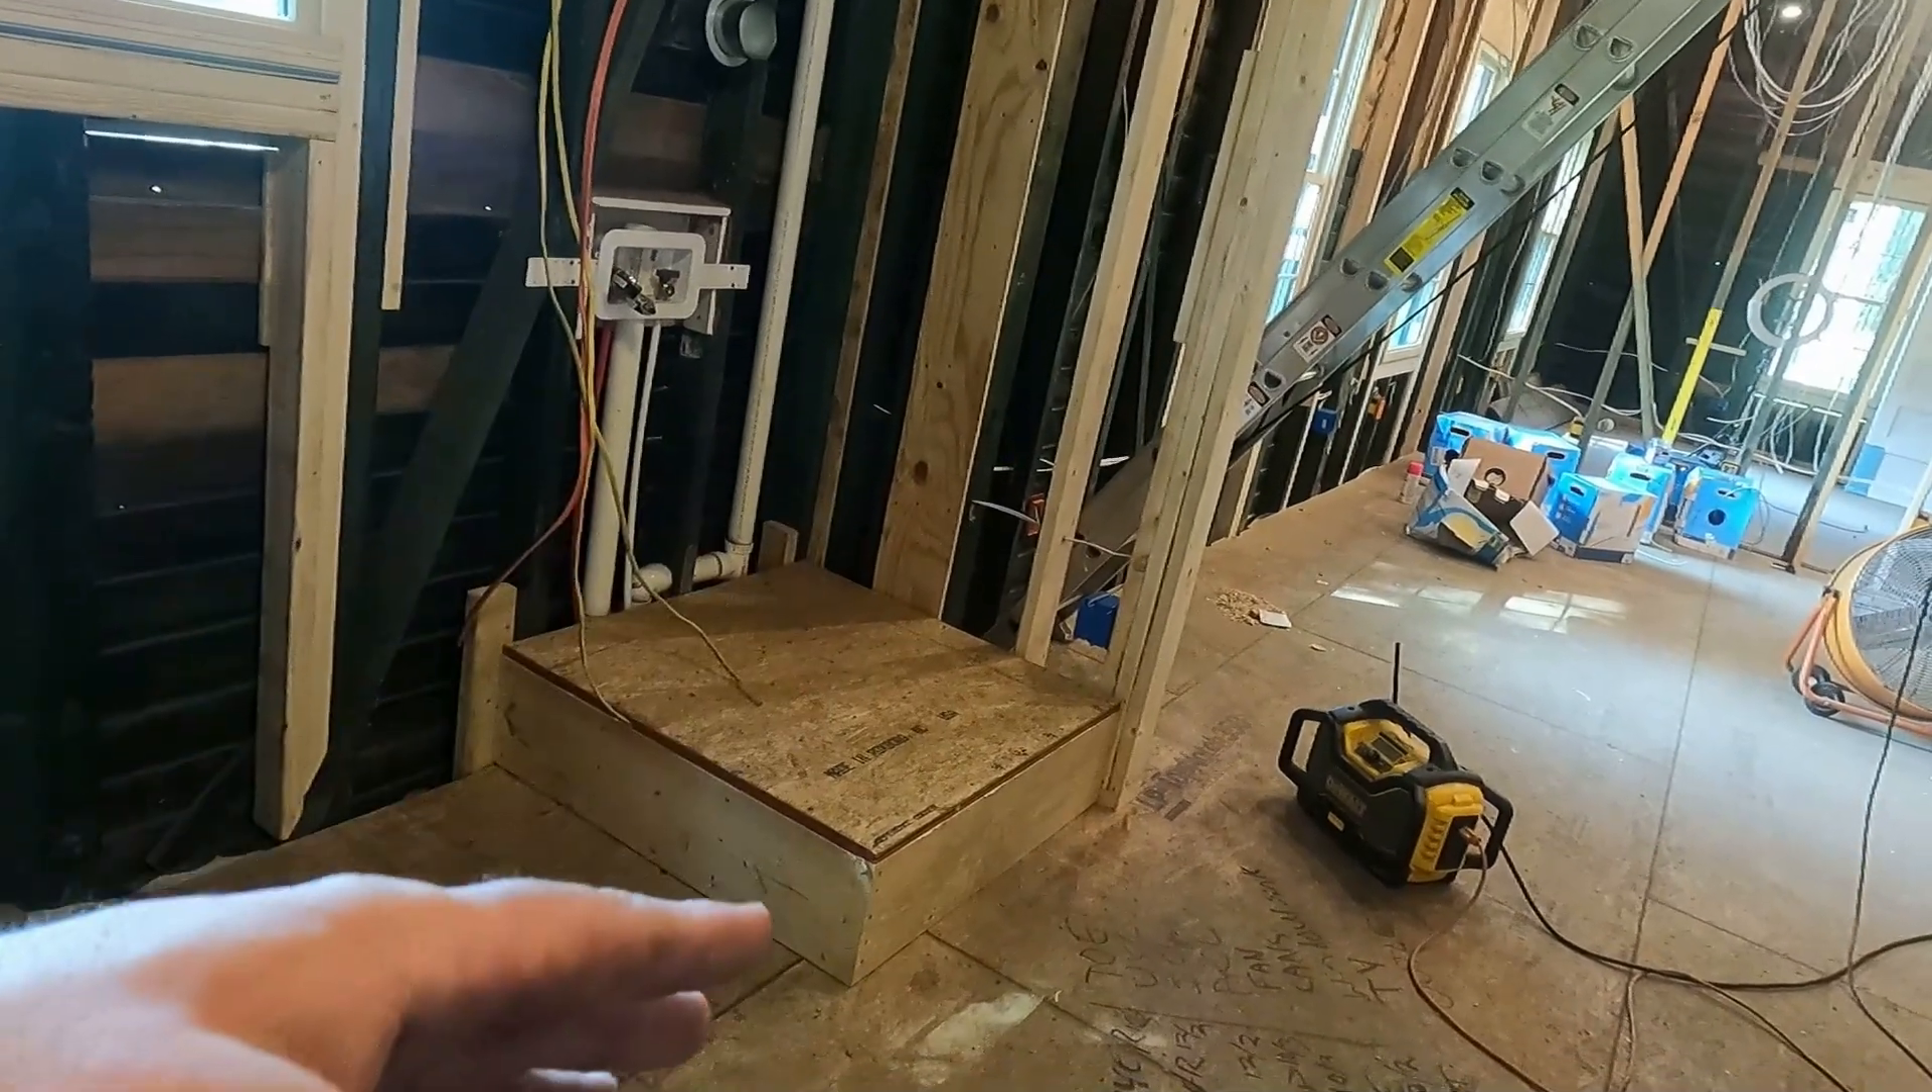Platform's in. The way we had to do some of the plumbing, we need to cover some of that.